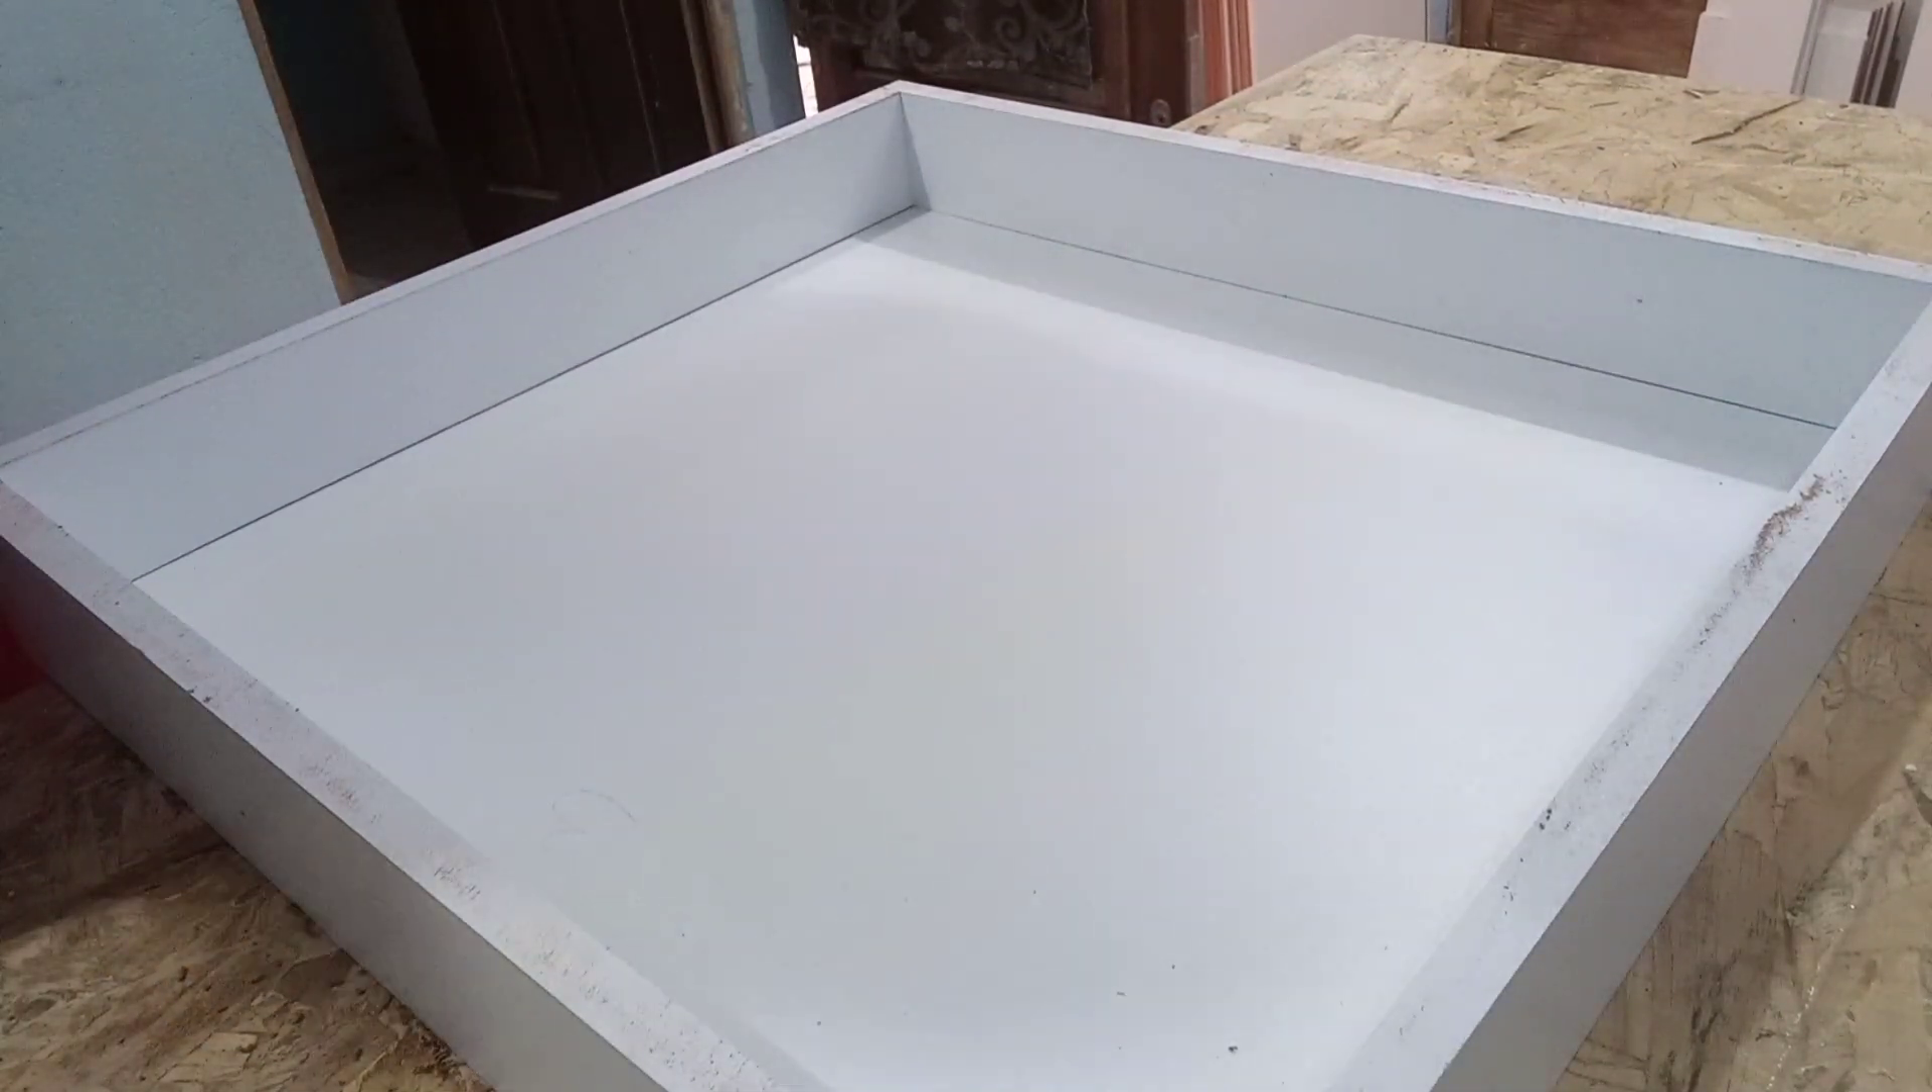Listo, ya tenemos nuestro cajón armado de una manera fácil, rápida y sin batallar.